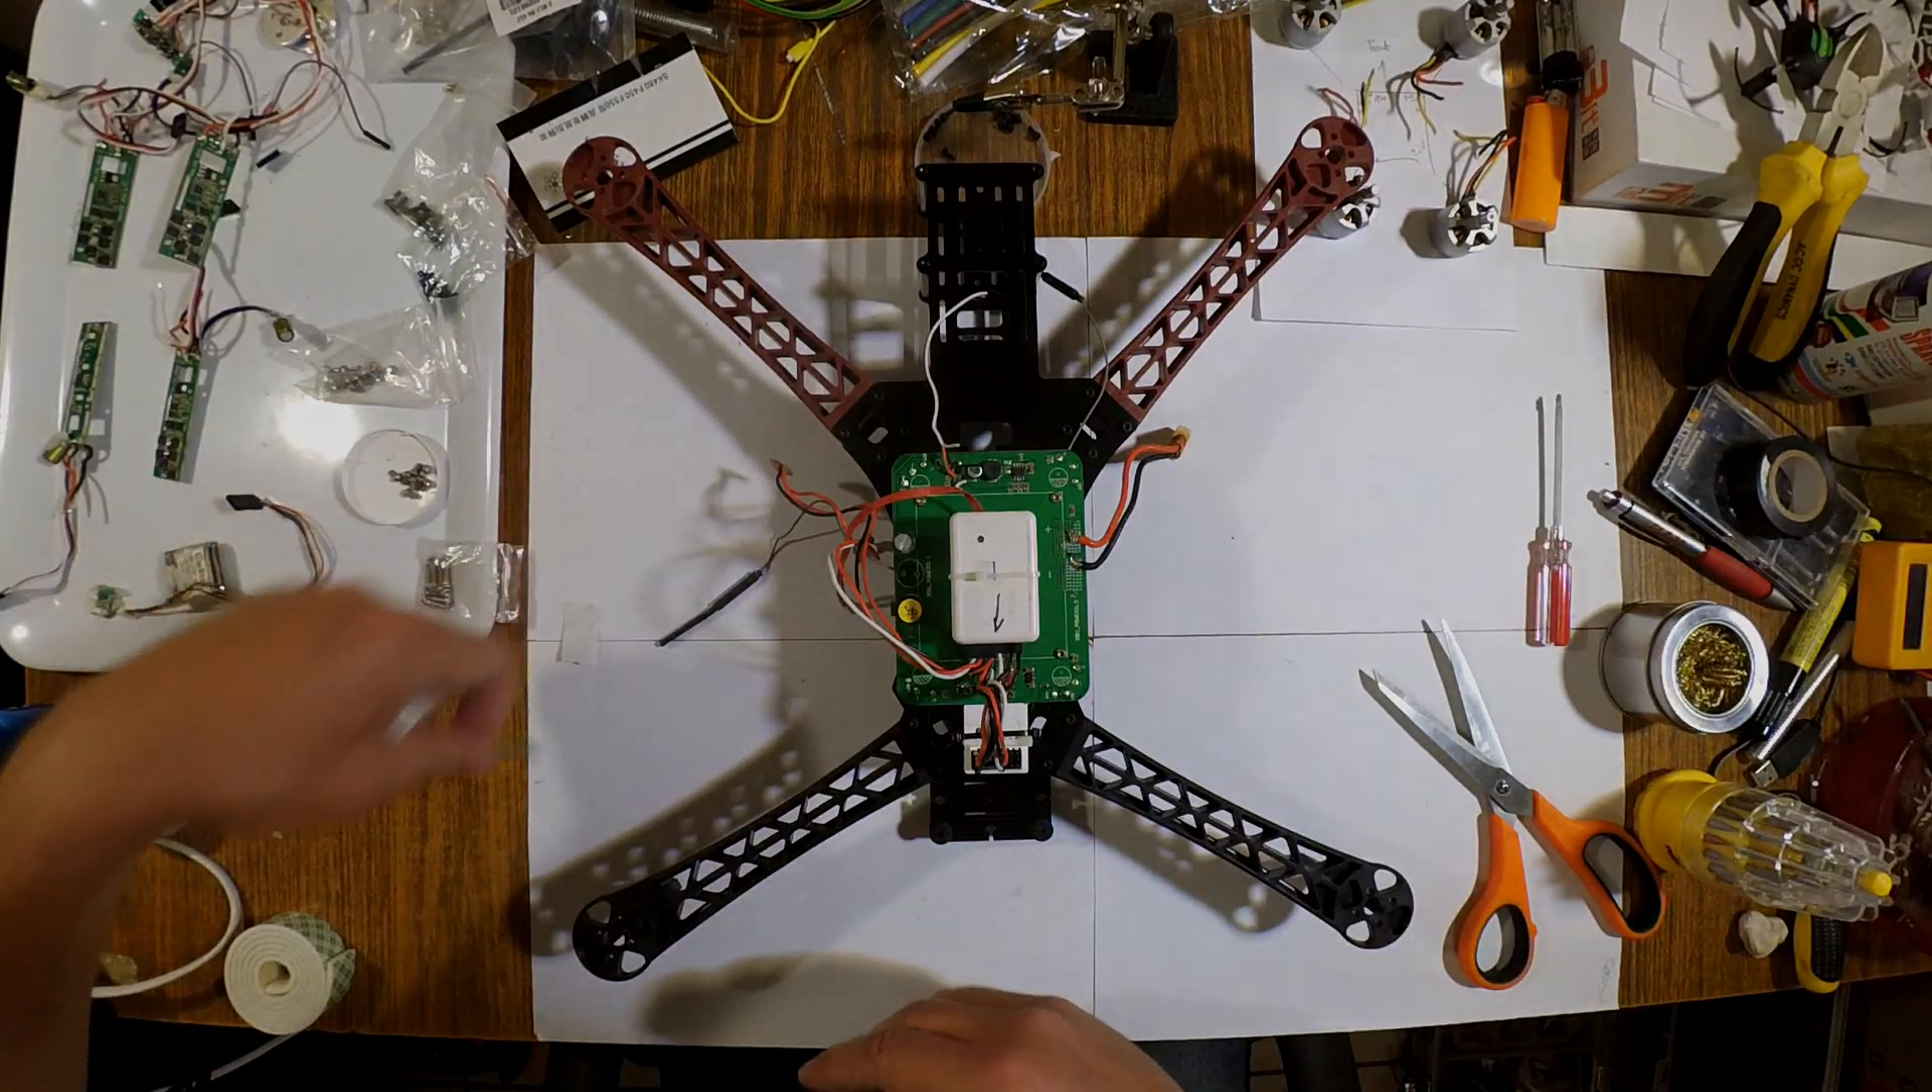And that is our receiver and our flight control board of the CX -20 stuck down.